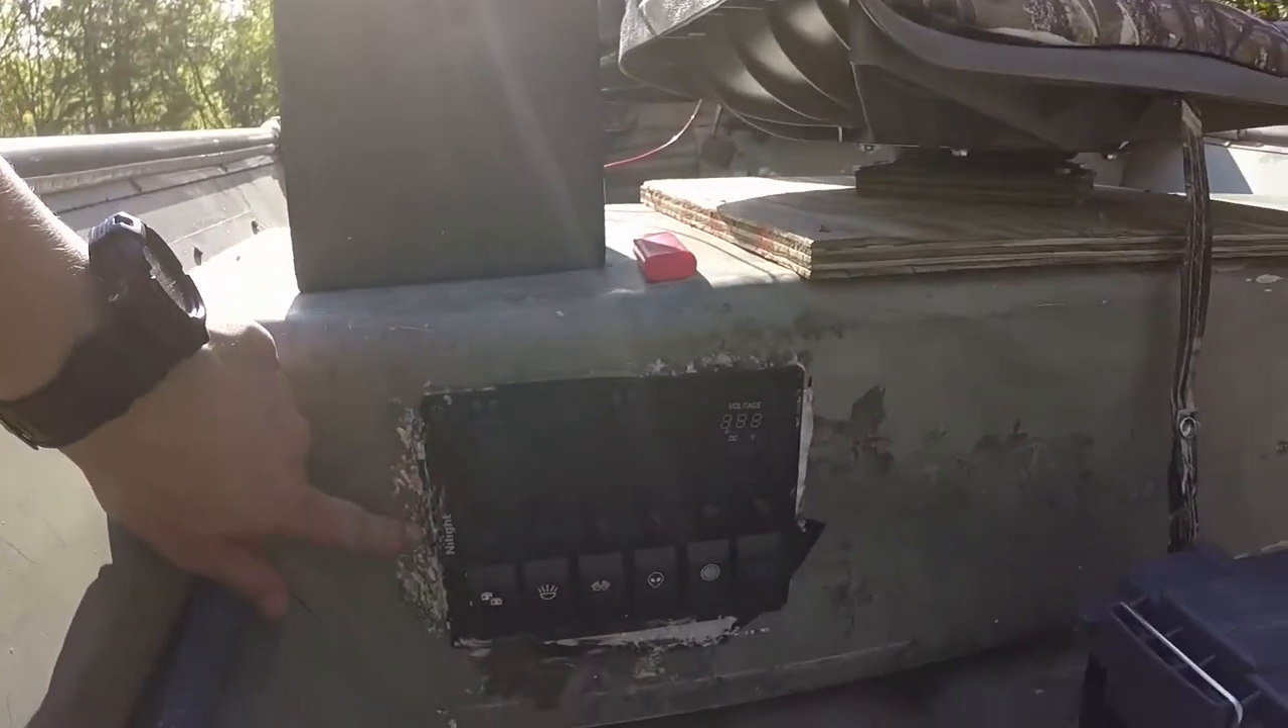But we're here to show you the final switch panel. As you can see, we got it built in here. It didn't cut very straight. And so I had to fill in a little bit with foam.